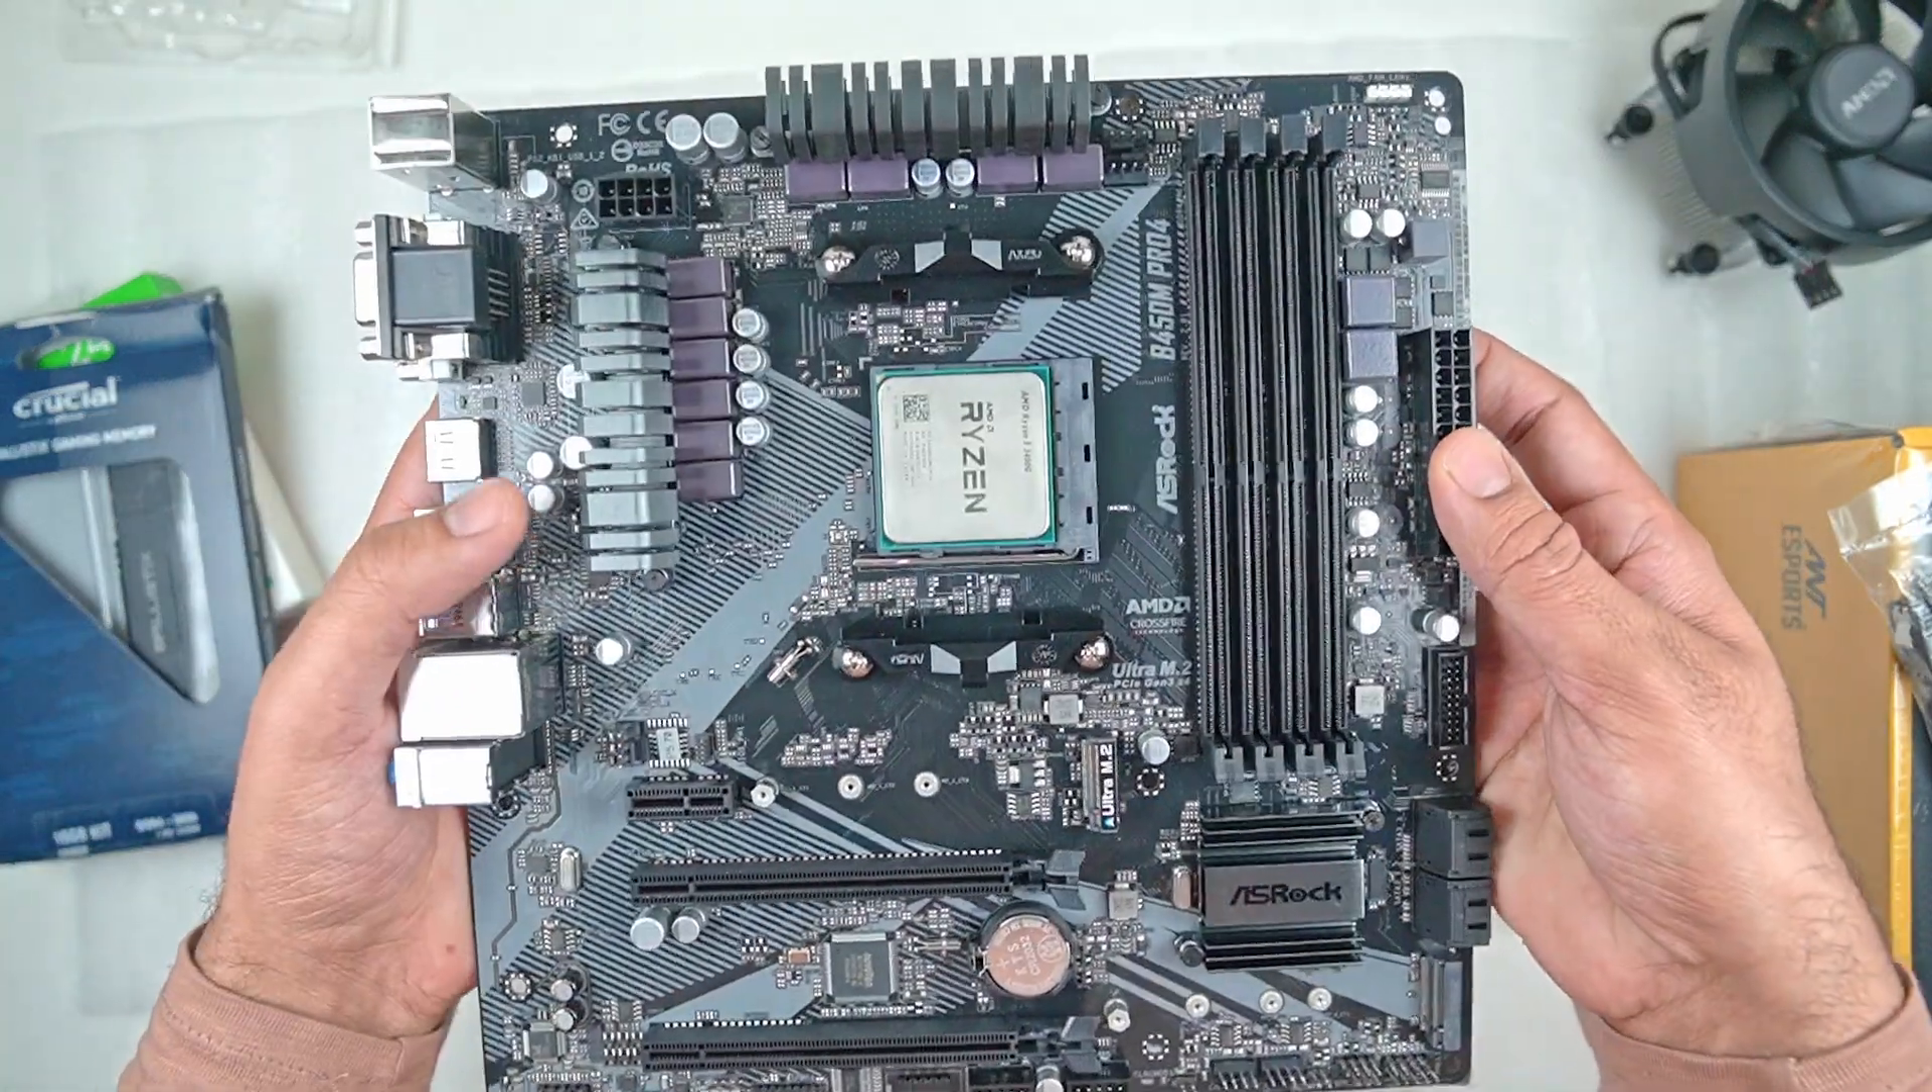There you installed the Ryzen 5 CPU over the socket.